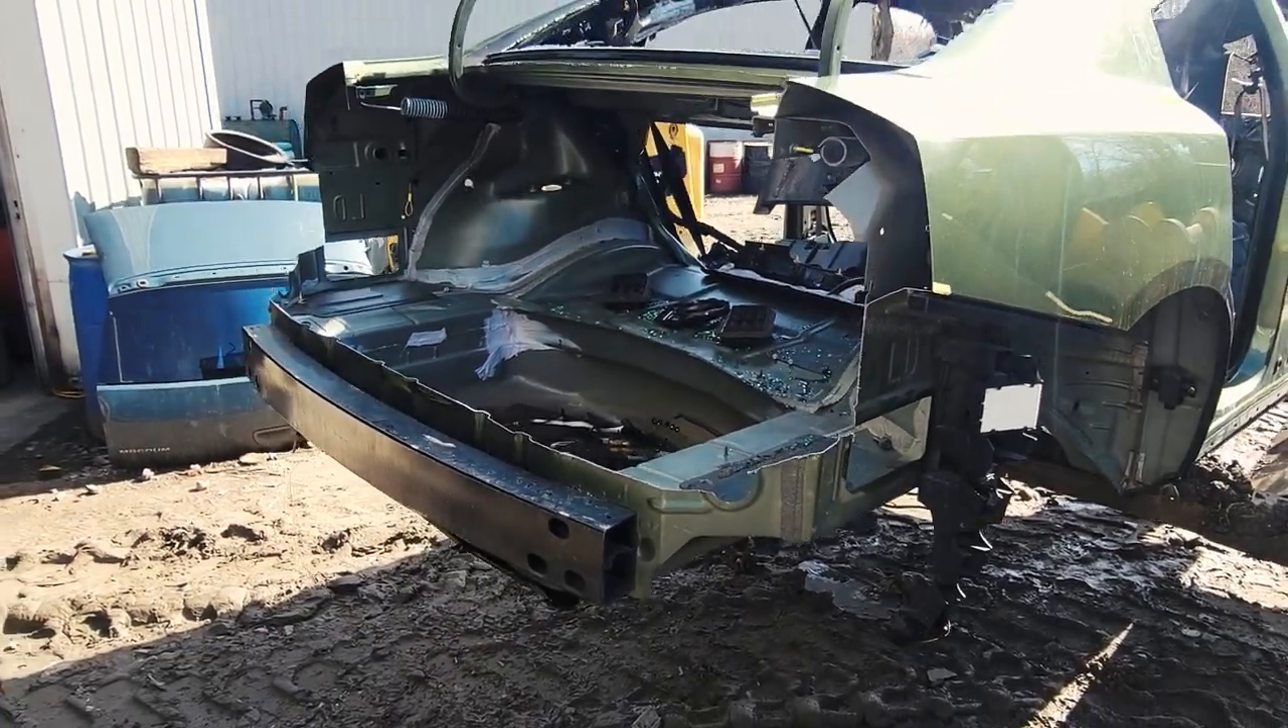So, that's the Charger after all the parts have been taken off and cut off to make the rear bumper wall art.